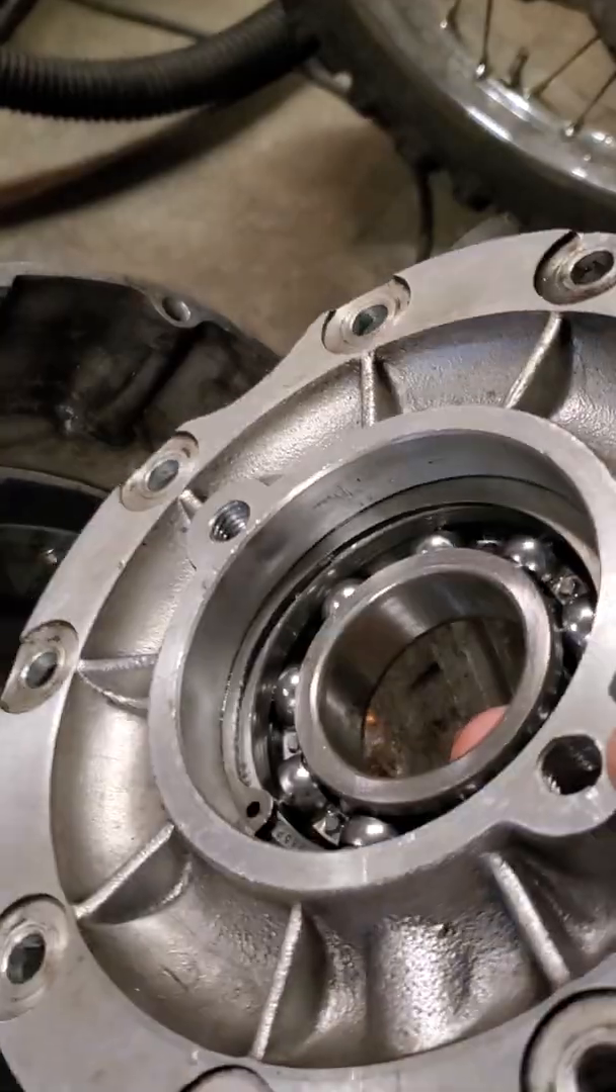So this is the rear bearing housing that's got the new bearing in there with a snap ring as you can see and i believe i figured out what was going on with it.